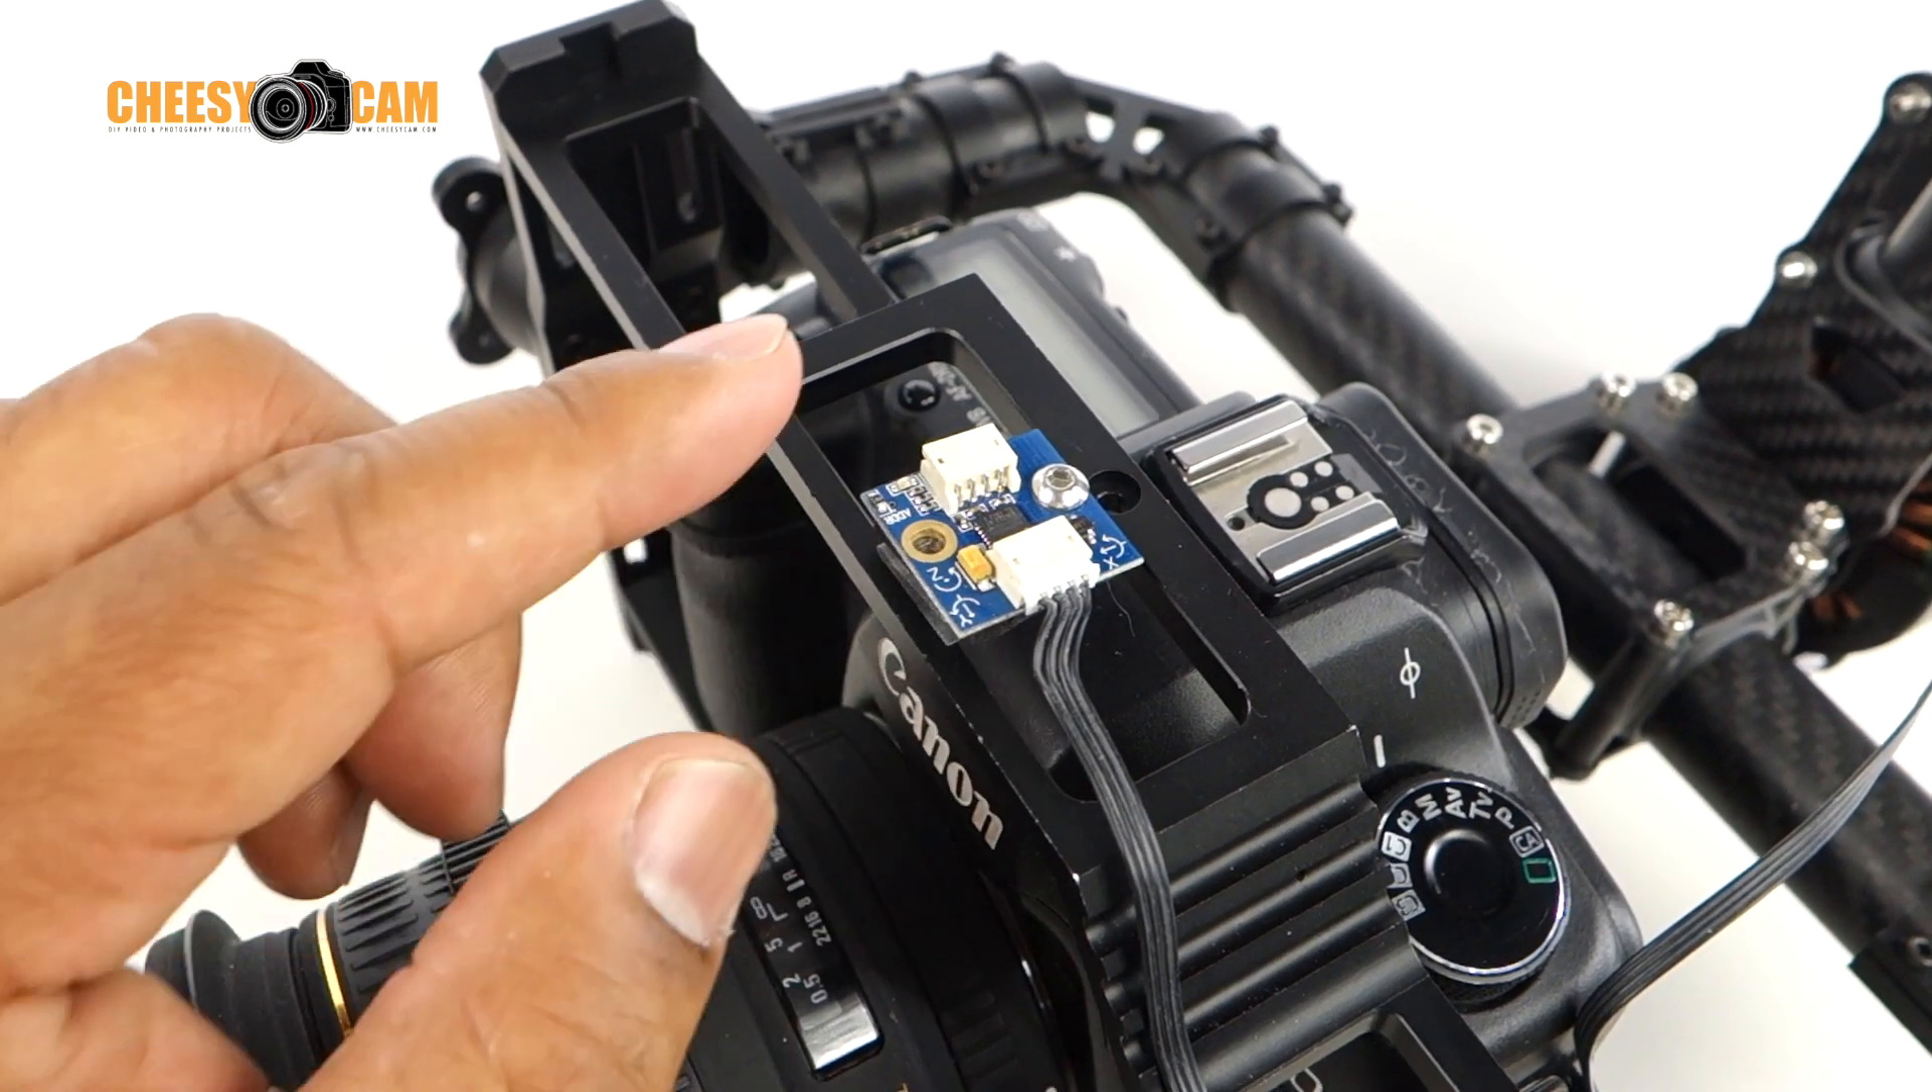And you notice I only have one bolt in here right now. I need to do one more hole, which I have to drill because it doesn't line up perfectly on this frame.